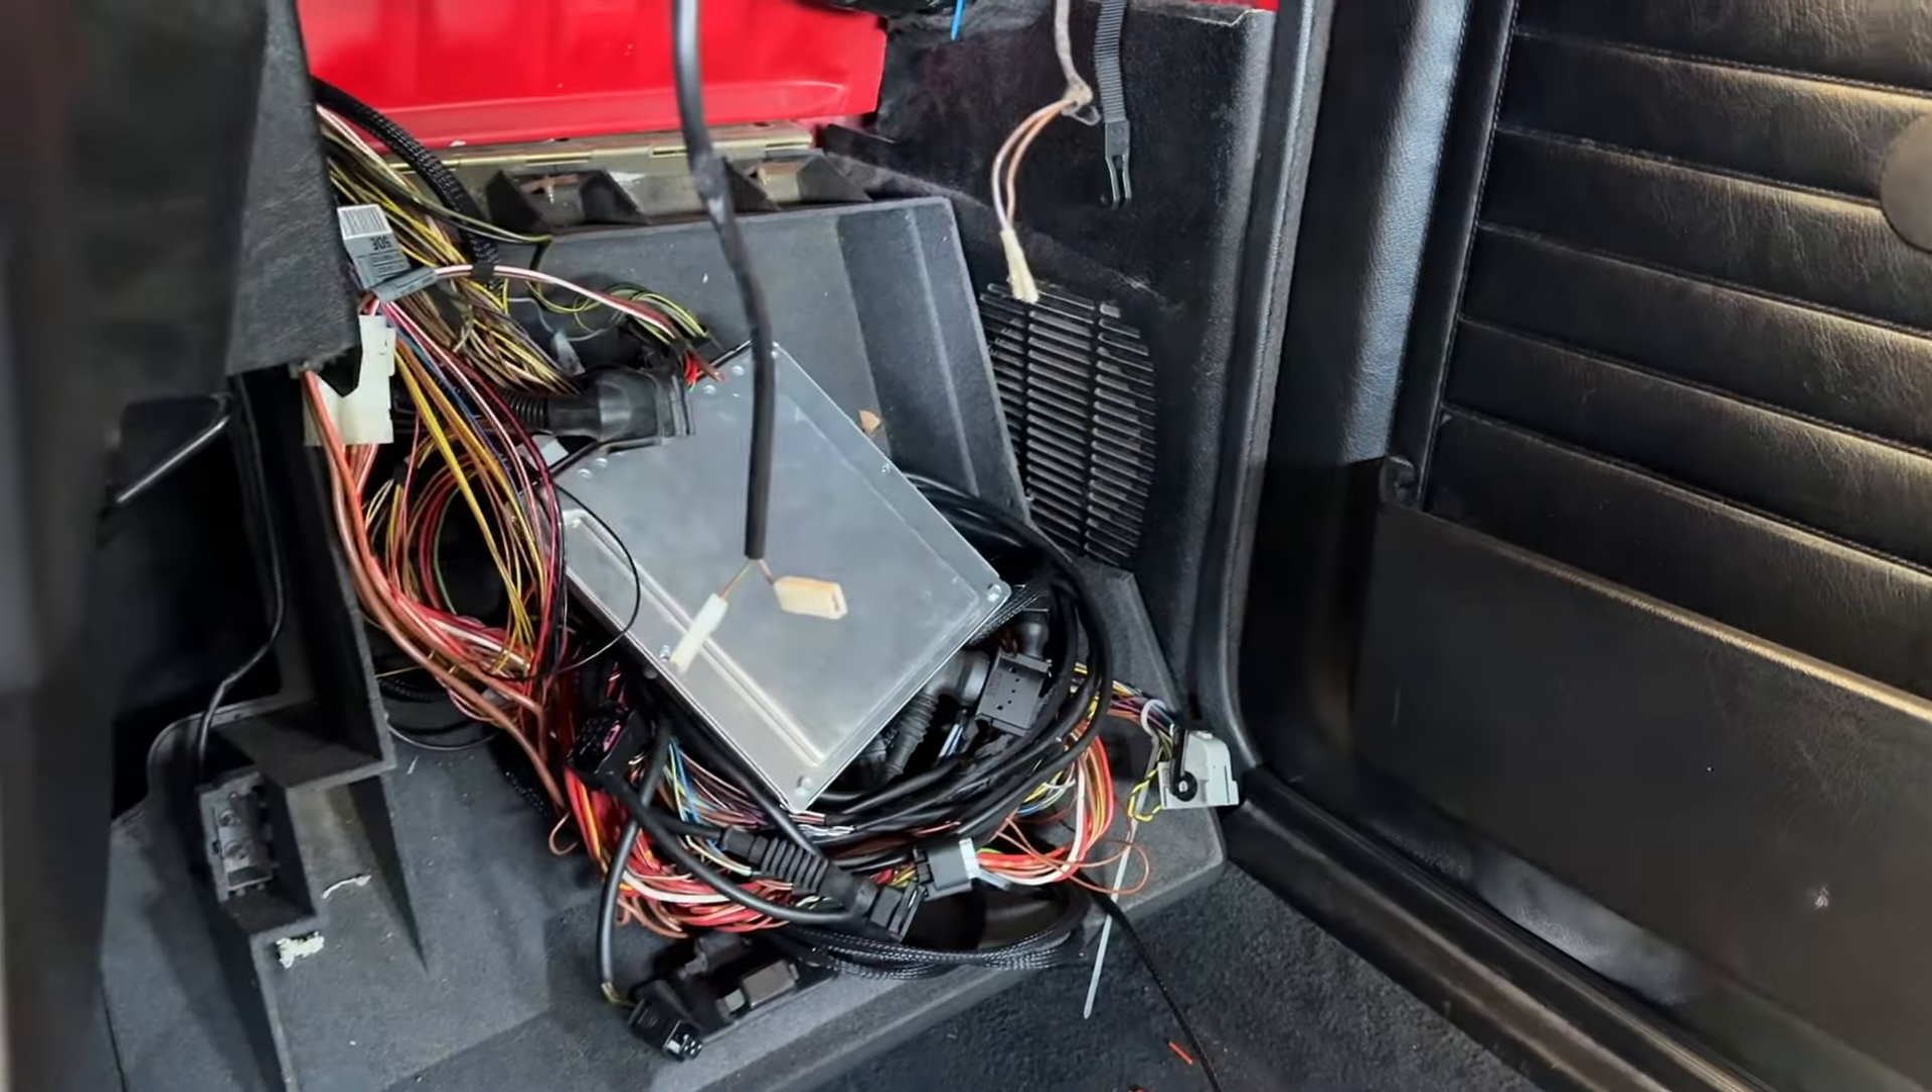We do not have any of our electronics hooked up yet.